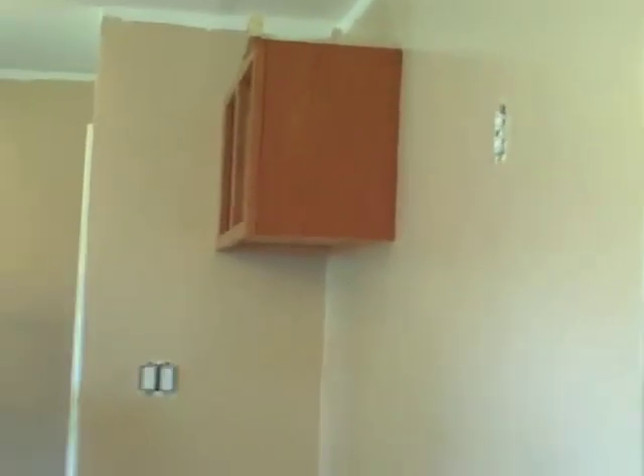Okay, there's, we've got the first cupboard up on the stove side.